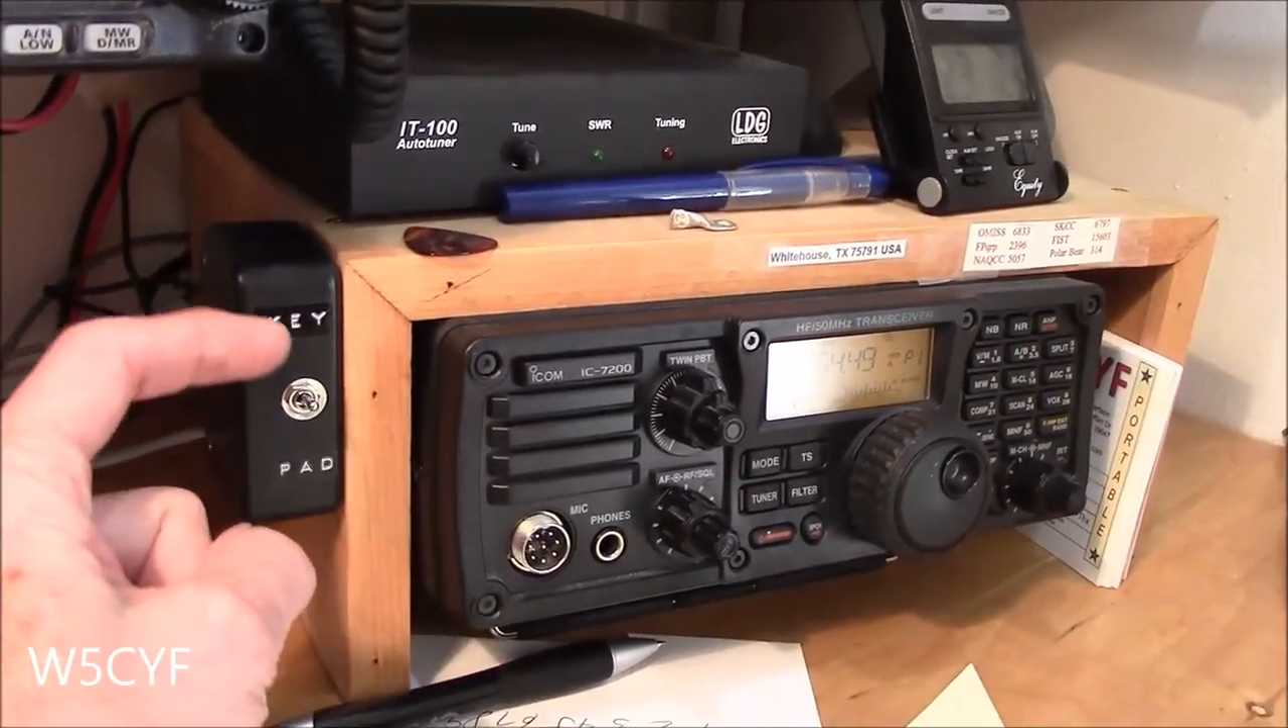Well, here's the switch and I have attached it over here to the edge of the box.